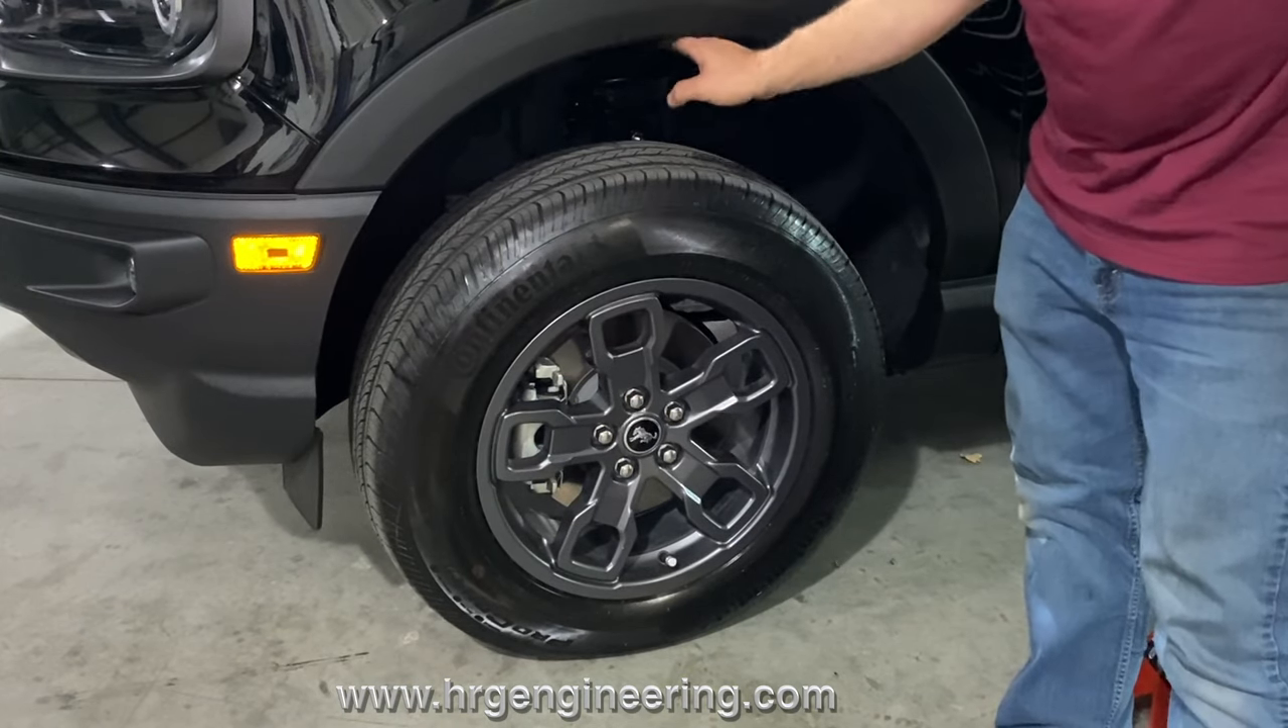There's a huge fender gap now i just dropped this off the jacks.